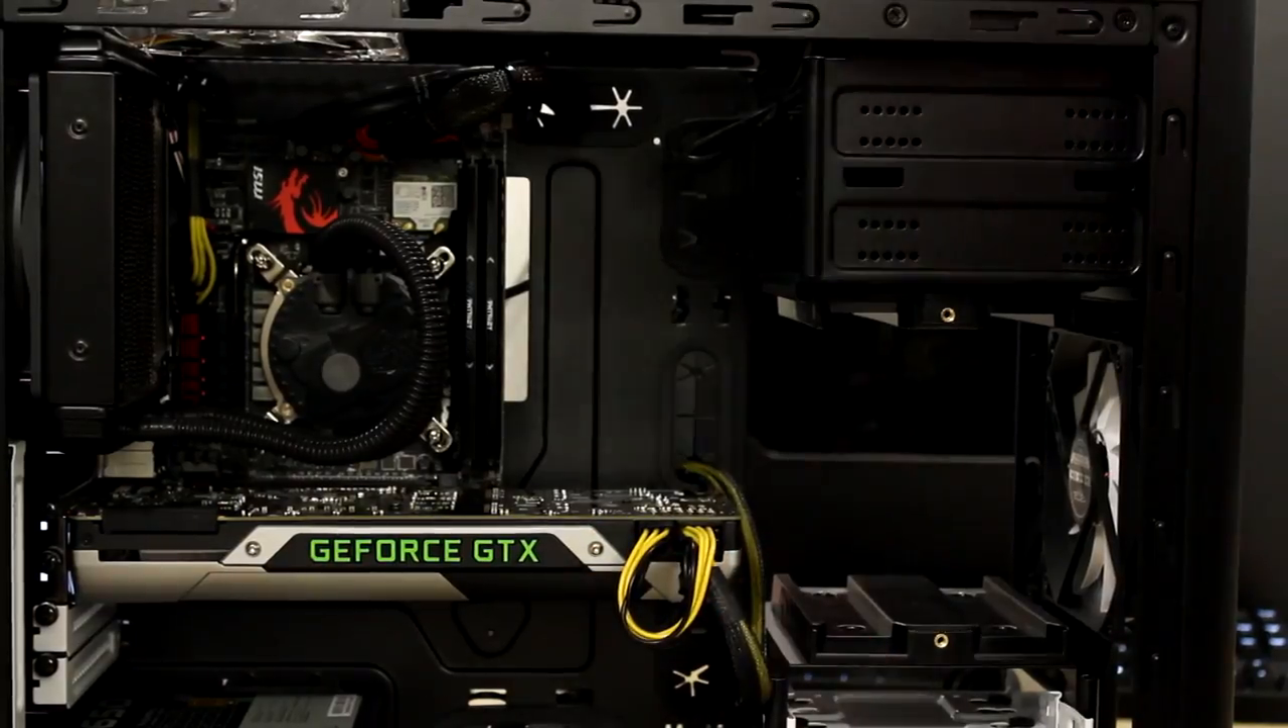And there you go, your graphics card is now installed, baby.